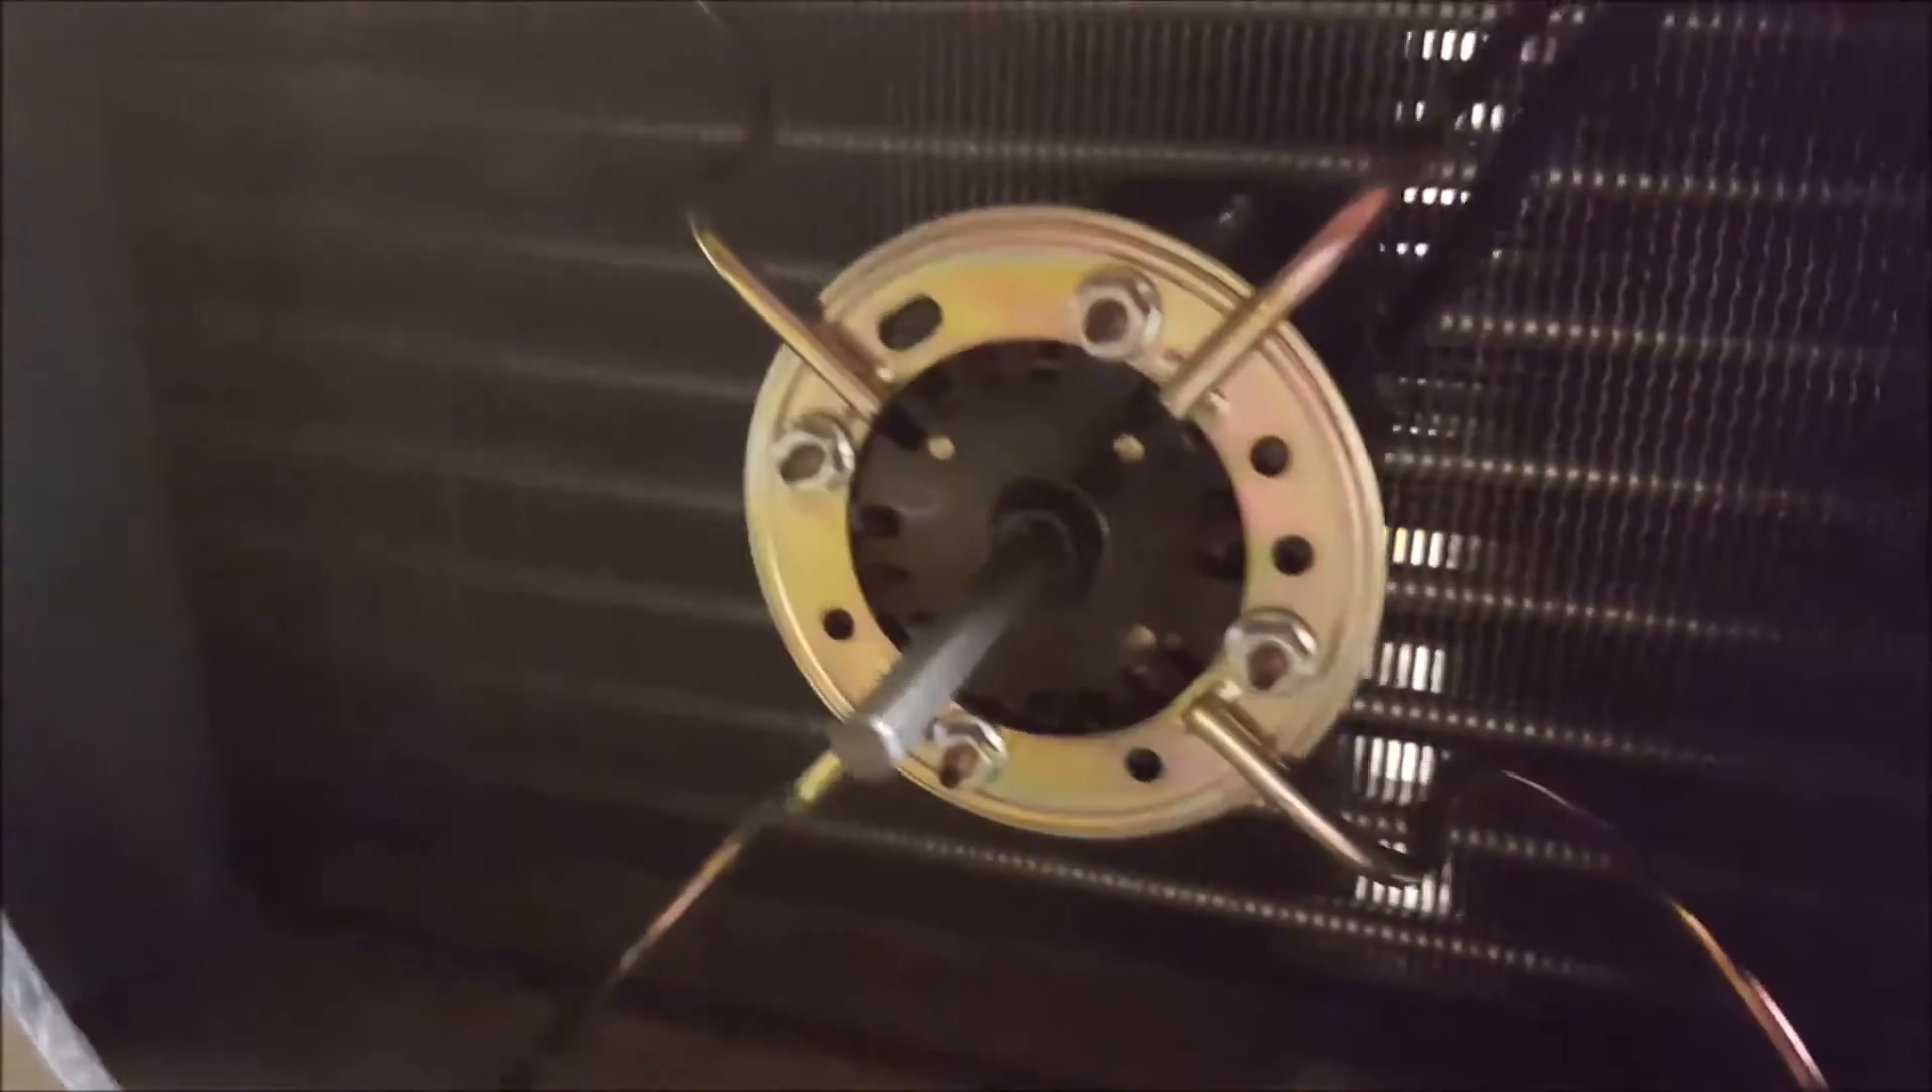I take the blade off so here's the blade here's your motor.